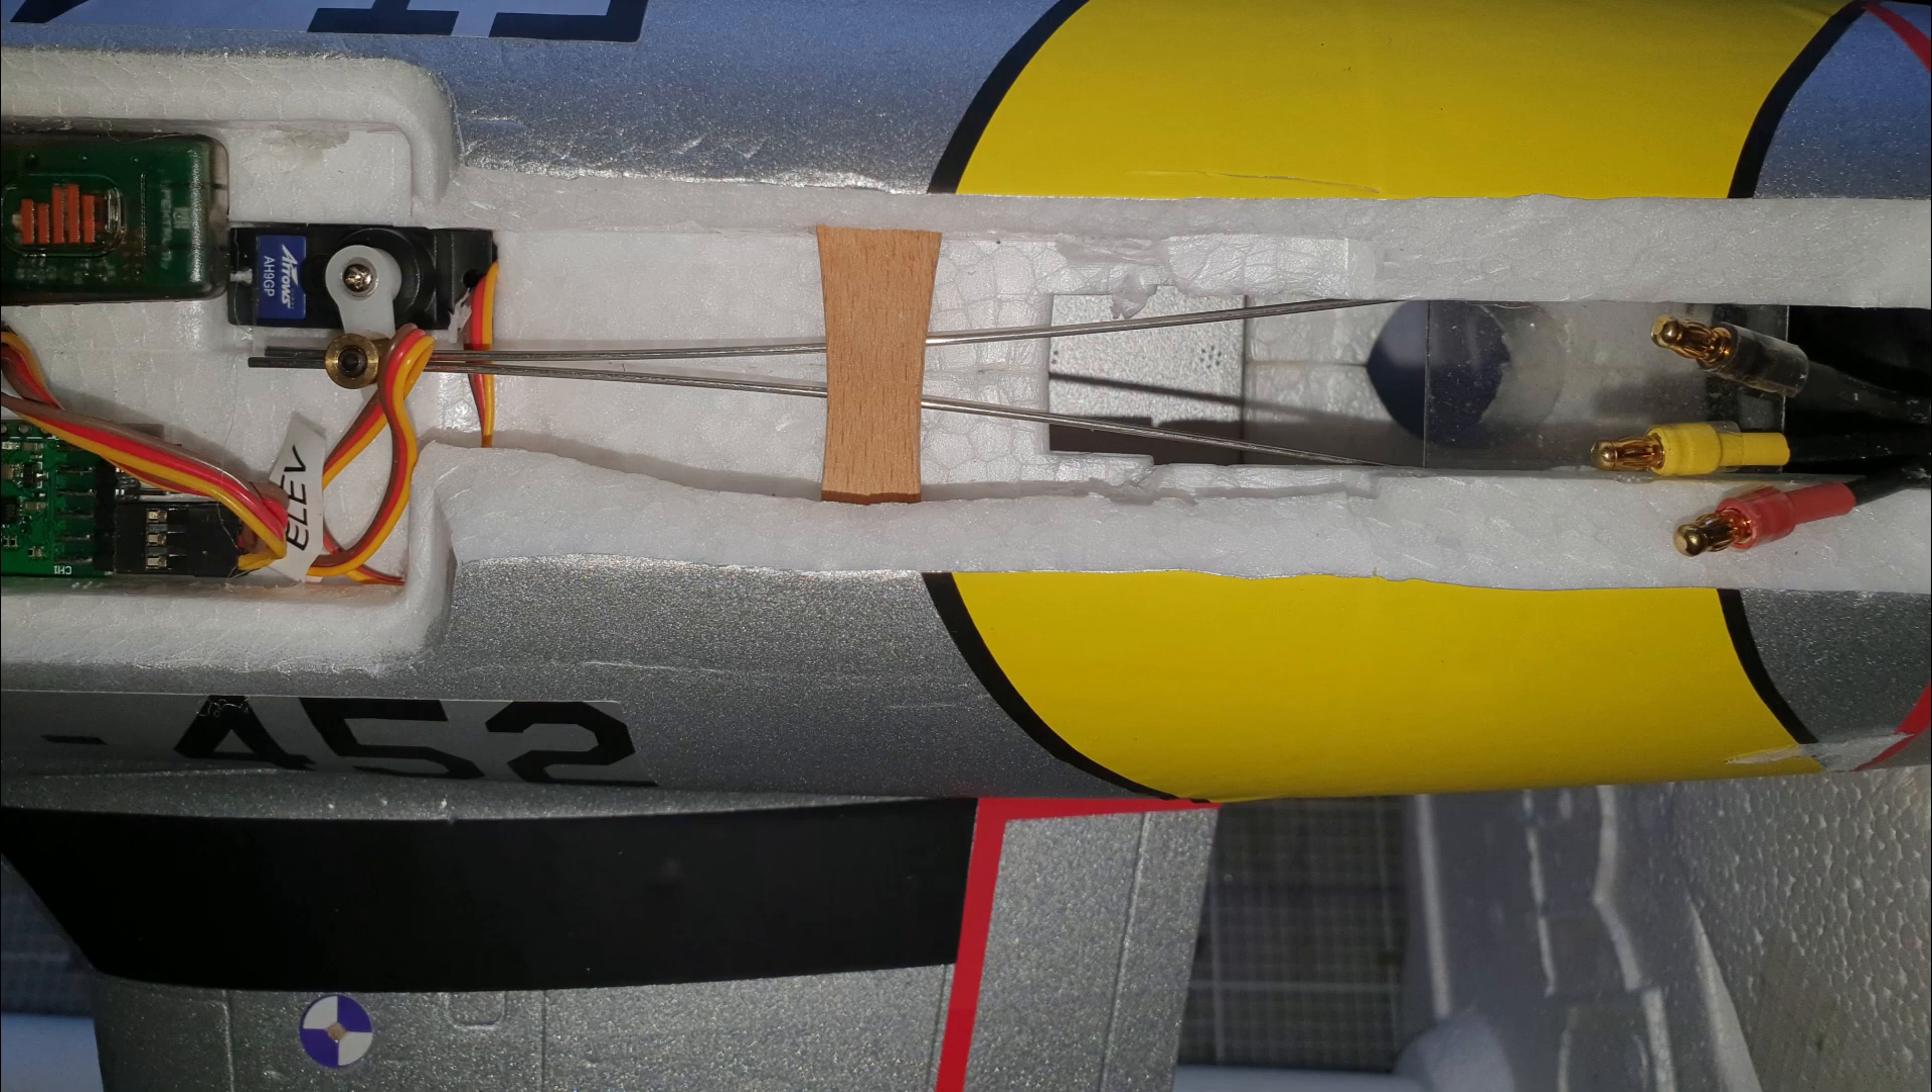So what I've done here is I've used Magnum Ice Lolly stick. Cut it down to size. Glued it in above the pushrods.